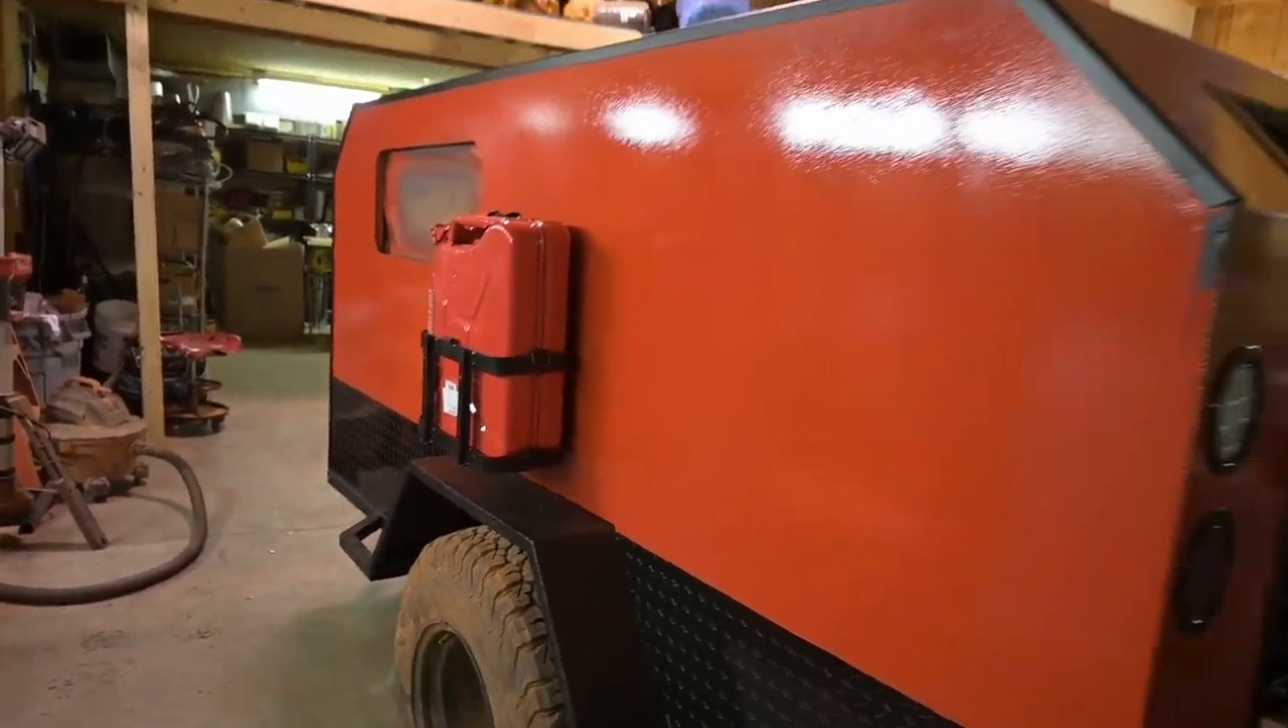We got a jerry can mounted.